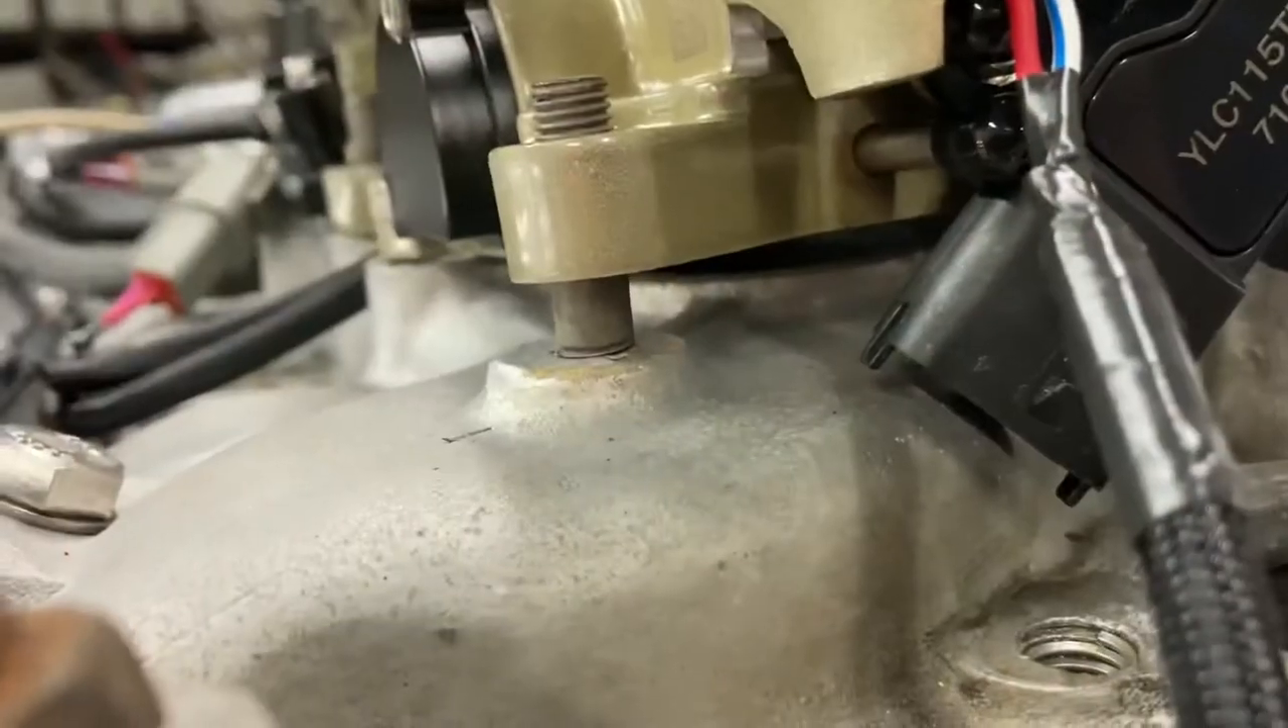Look at the gap that I have right there underneath the throttle body that's because the map sensor is hitting the intake right there.